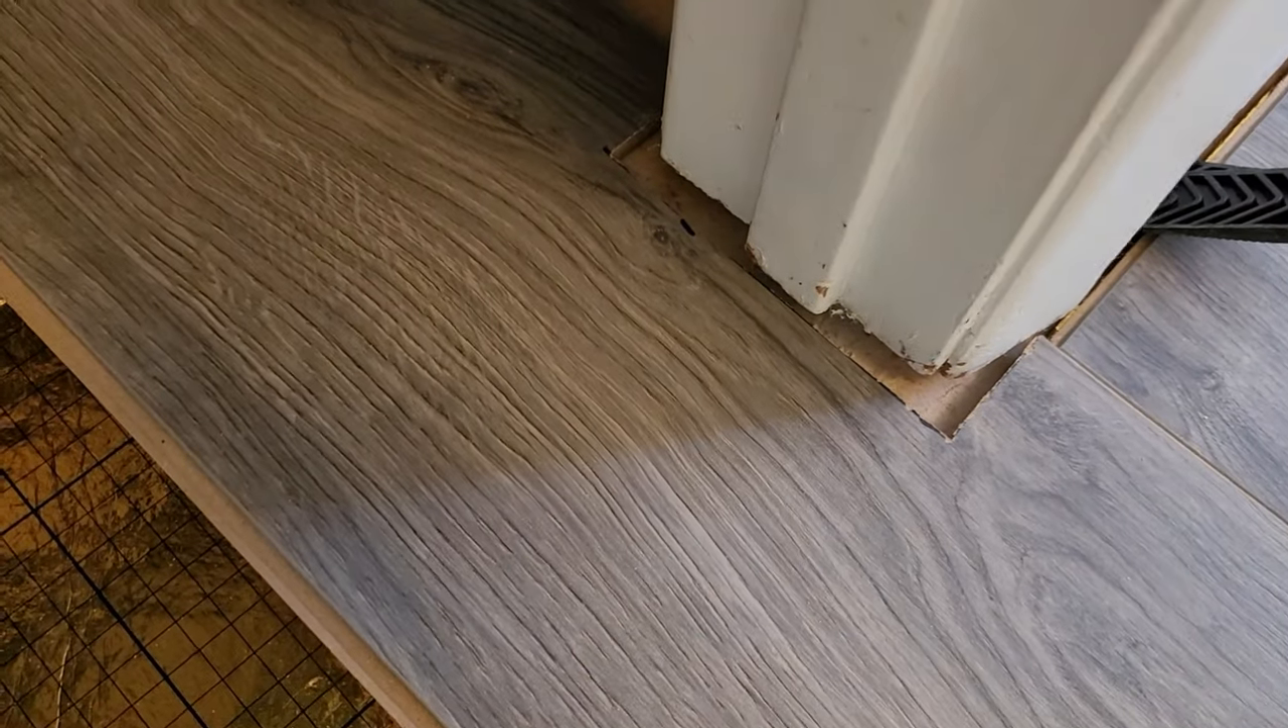You see that big old gap between the baseboard that that ain't supposed to be there.